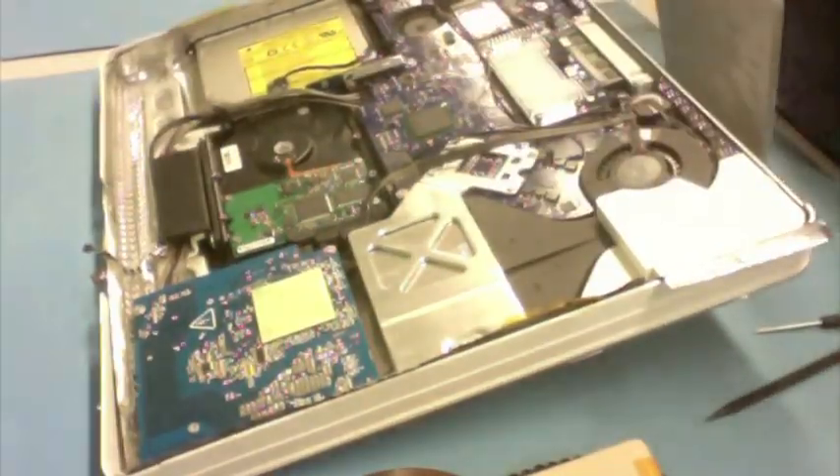So great, the drive's in place.